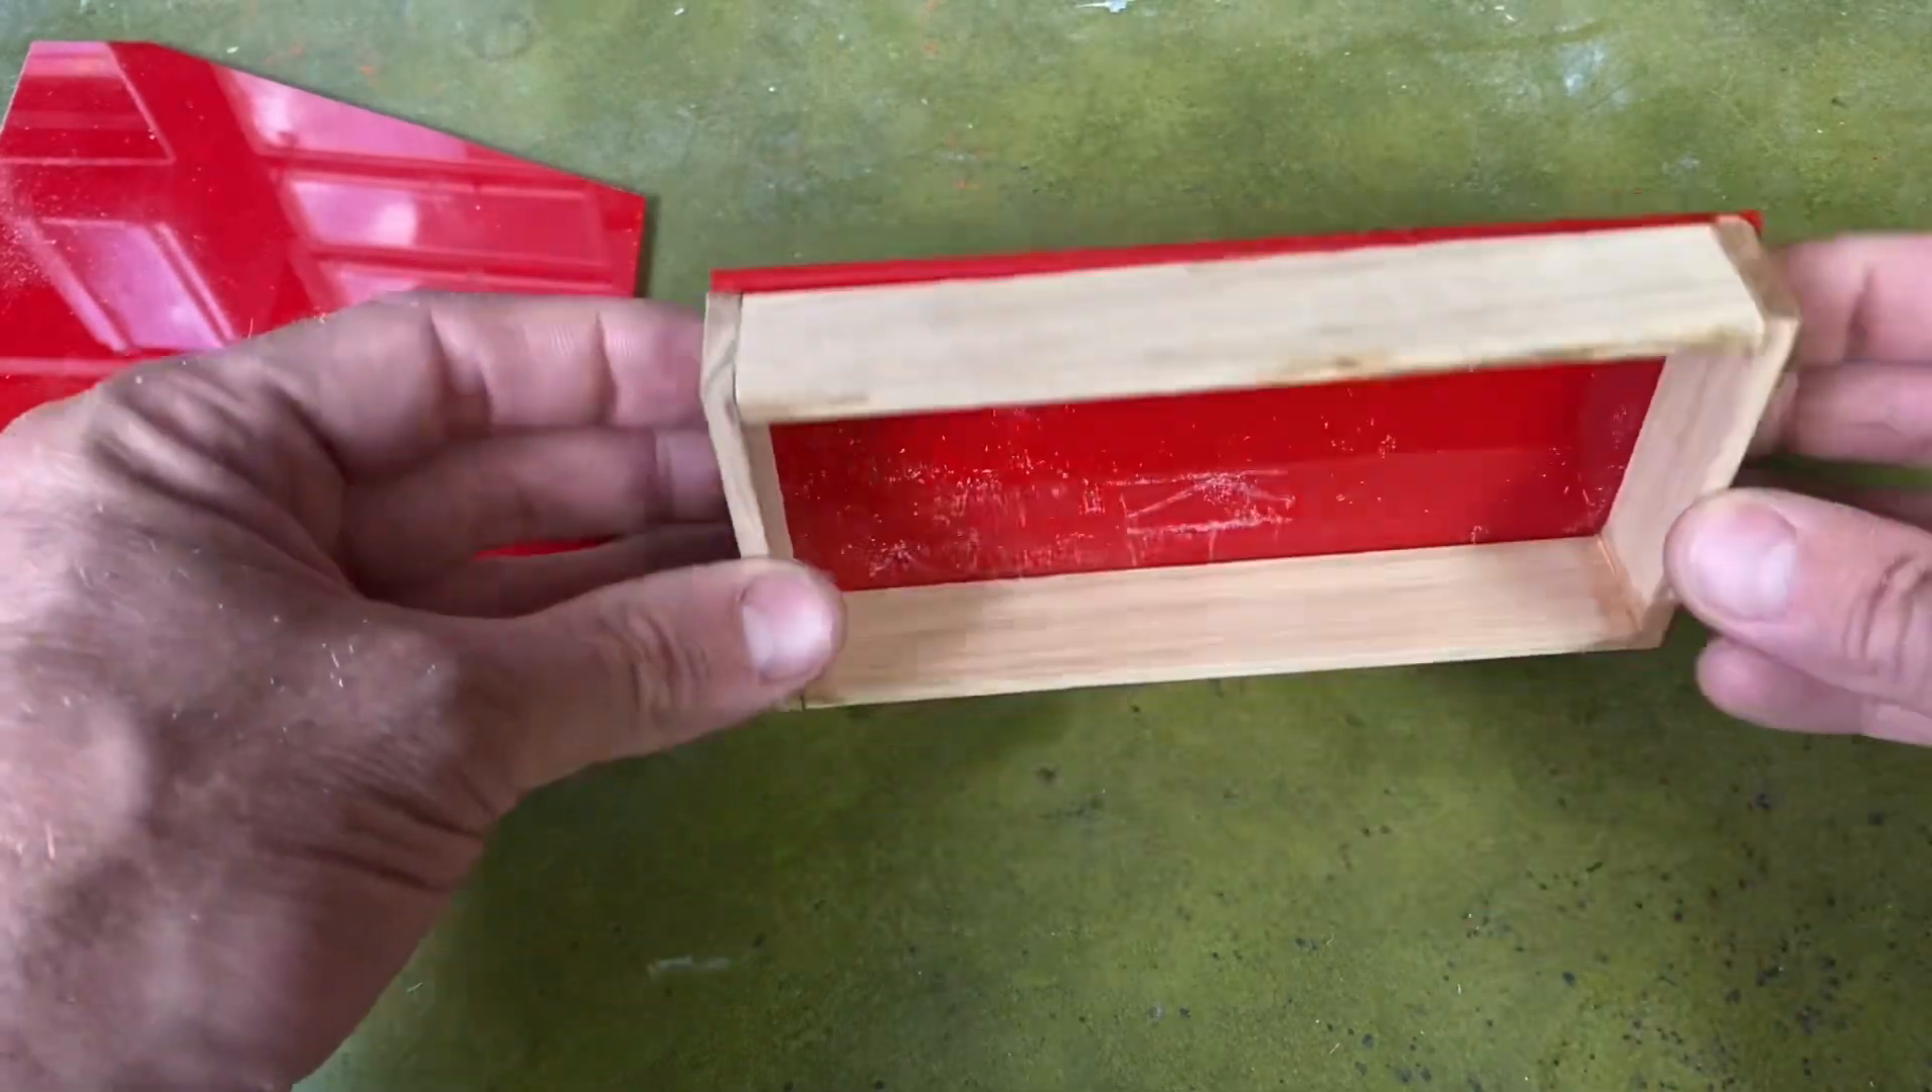So there's the base. It's a little bit too big, but that's fine because I'm going to be sanding with these sides and edges.